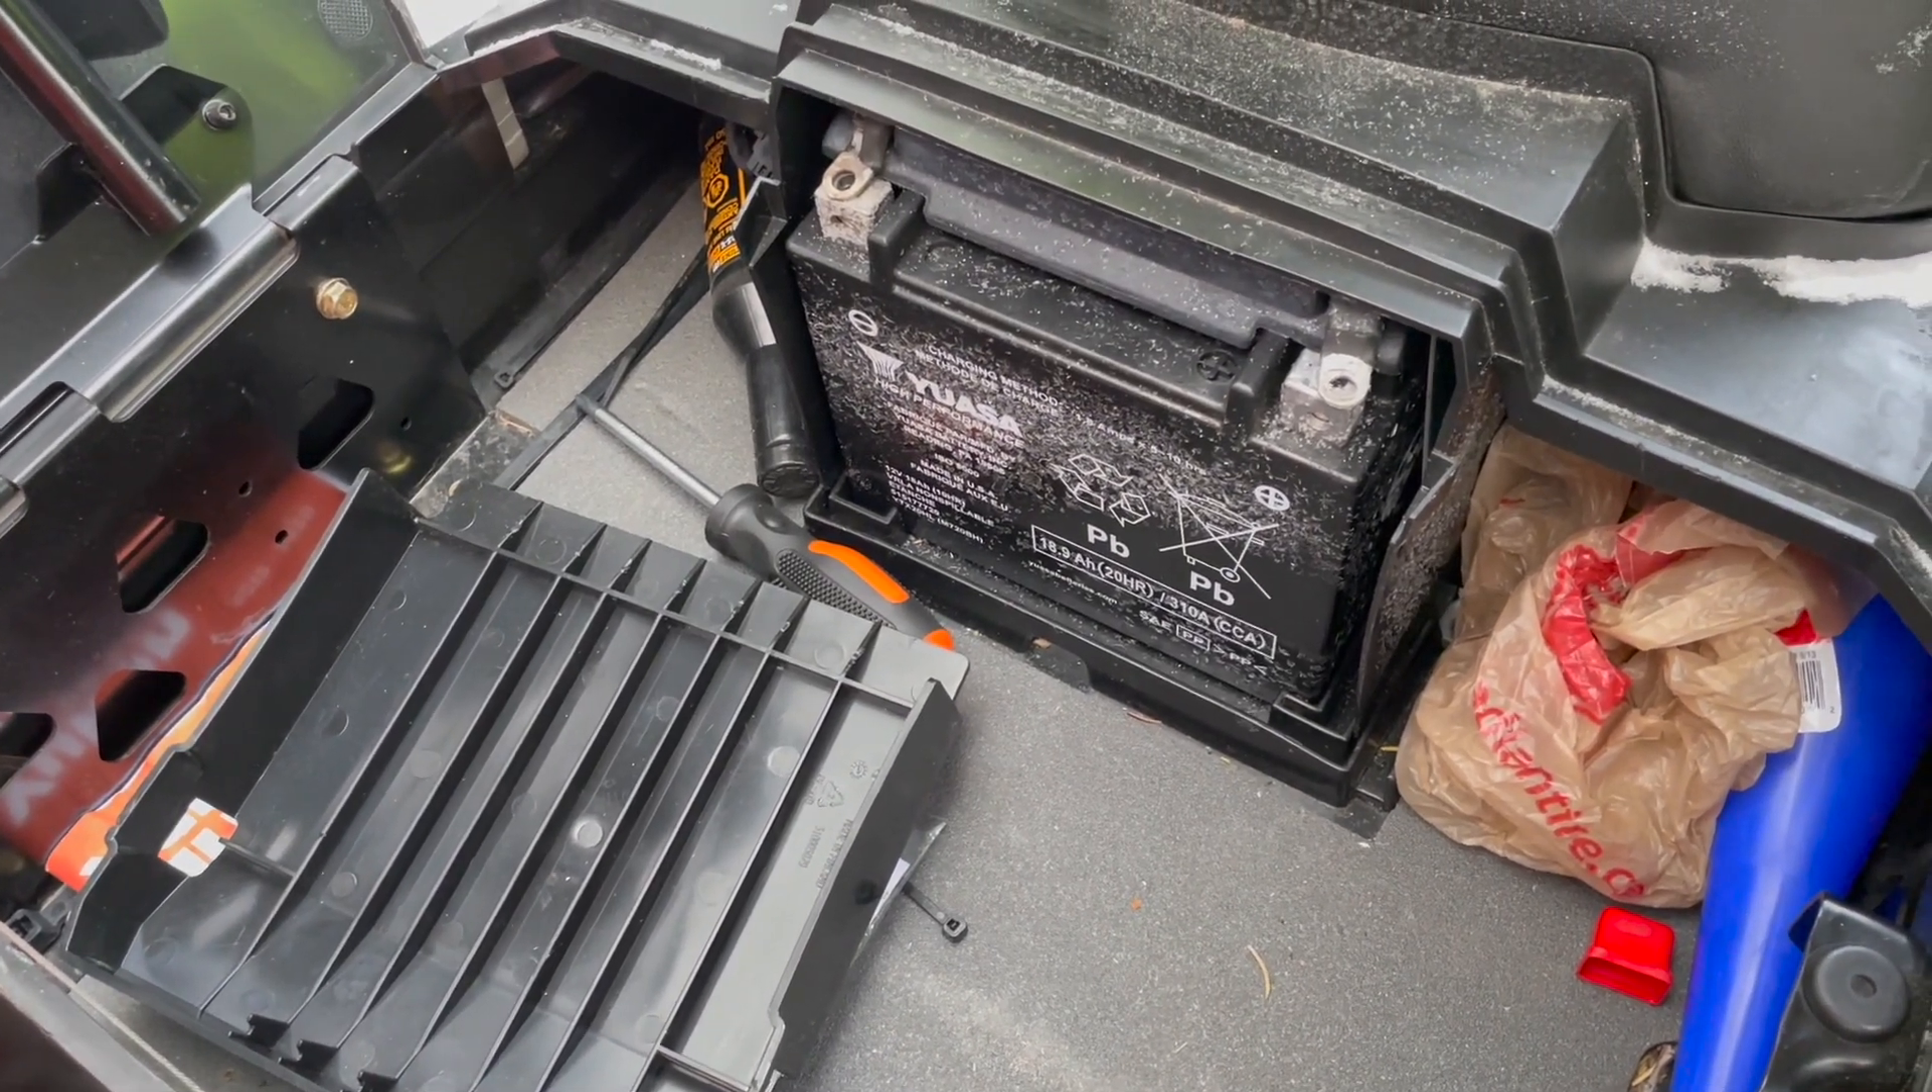So the battery fits in this little place, sort of under the seat.